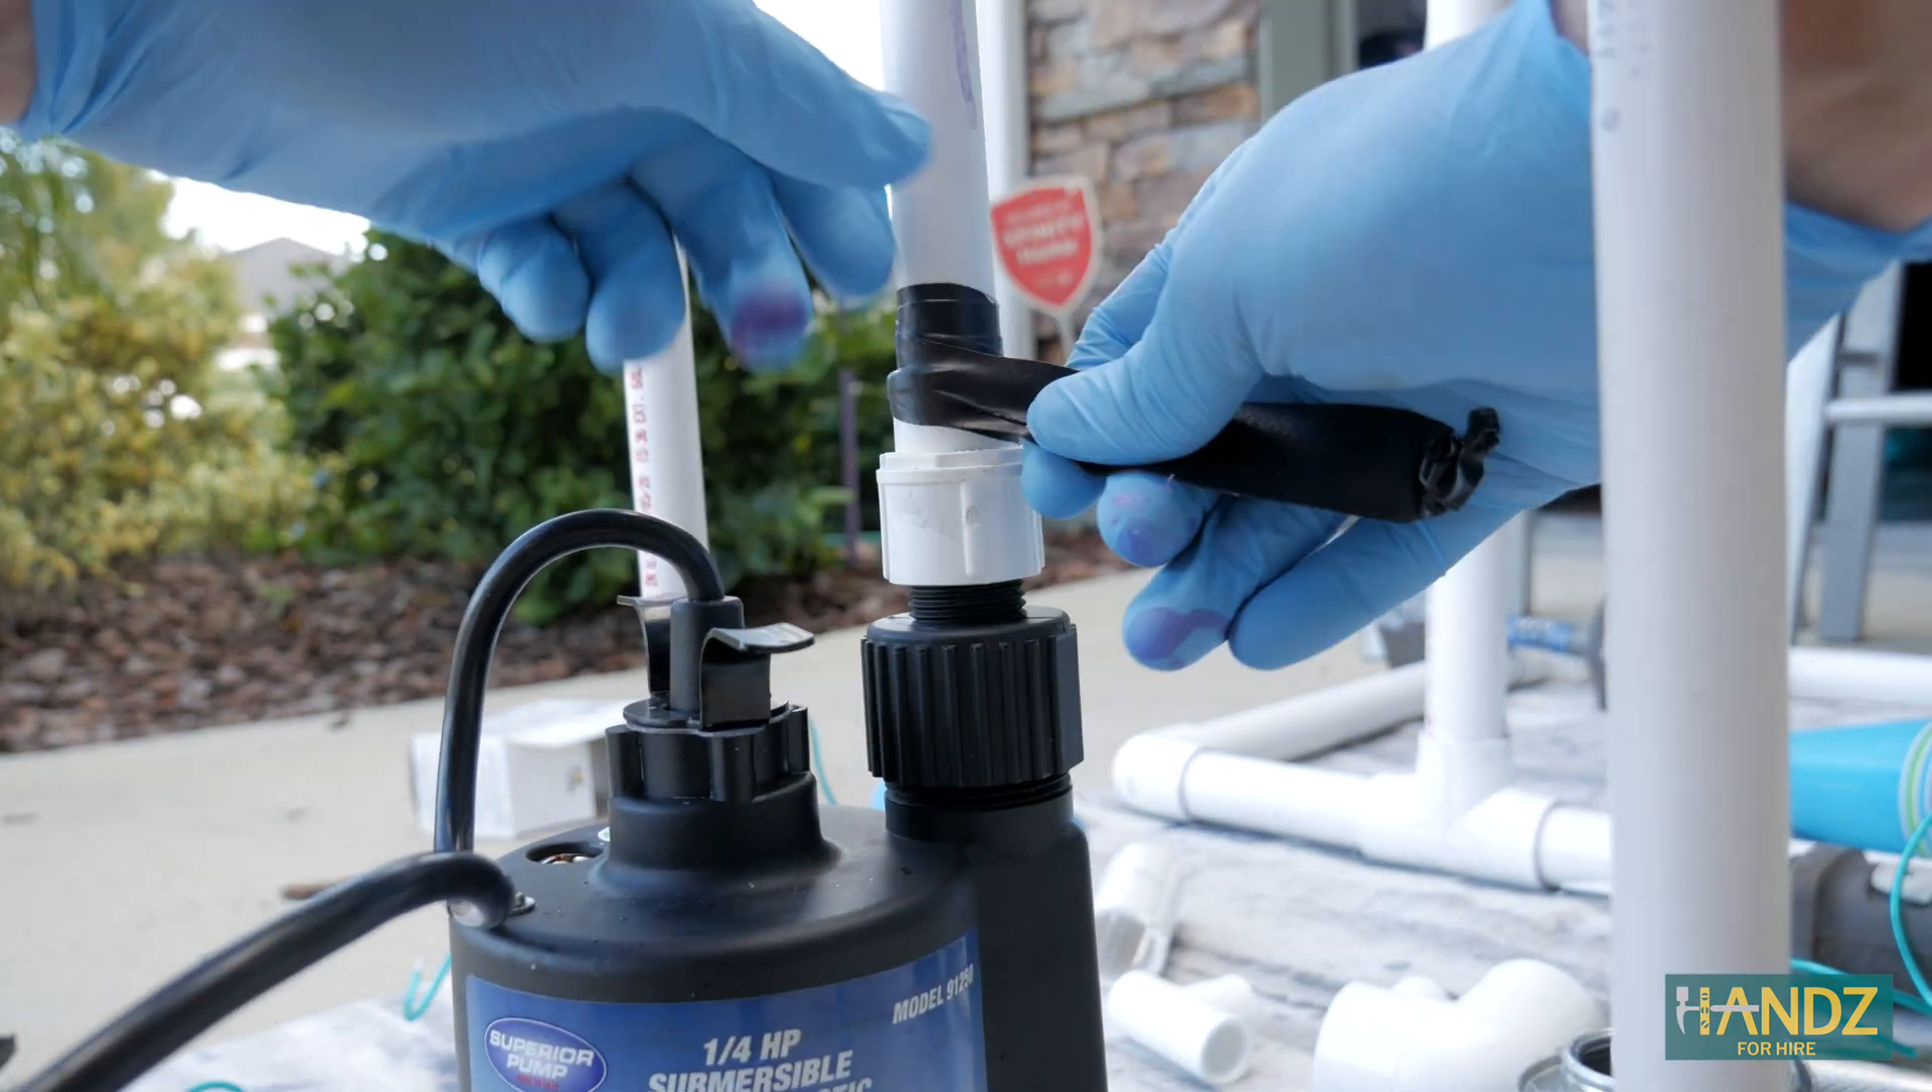I also got this awesome three quarters to half inch piece so I can just screw it in the top of the pump. It sits right in there.